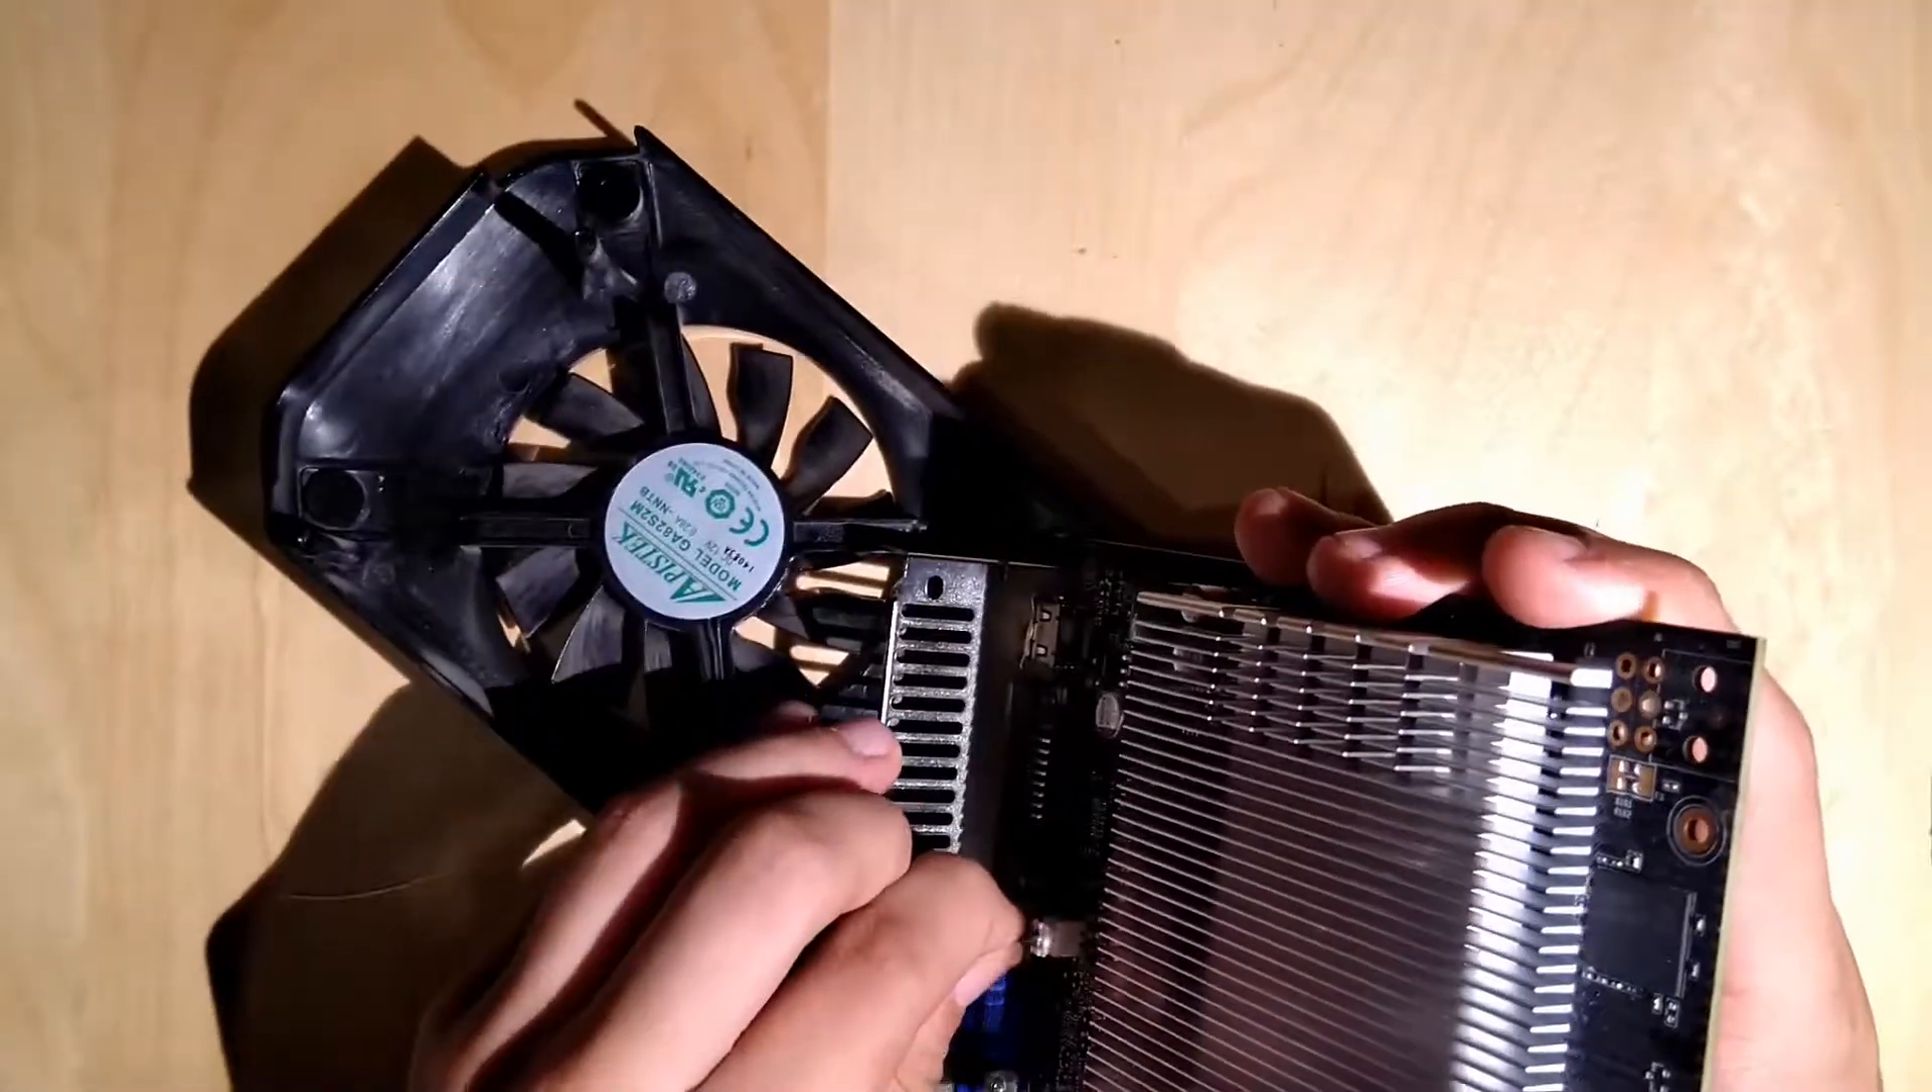So now the shroud is off.